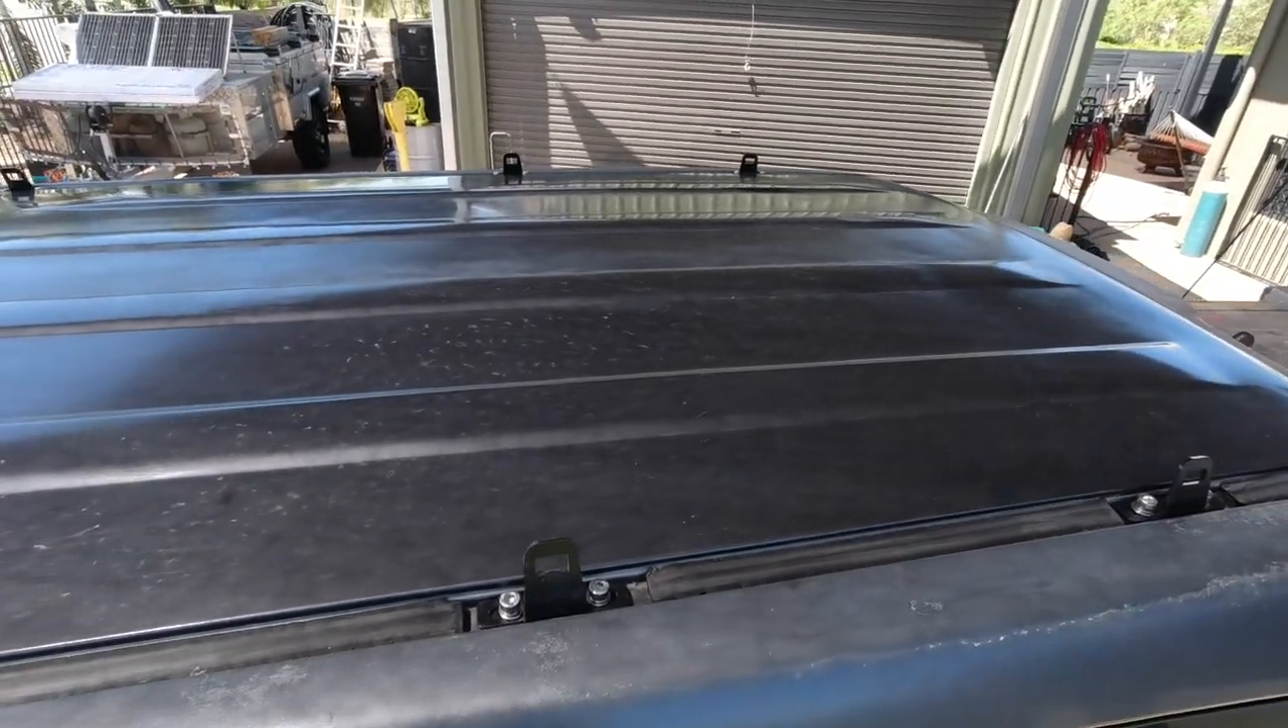Roof mounts all on really really easy to do.